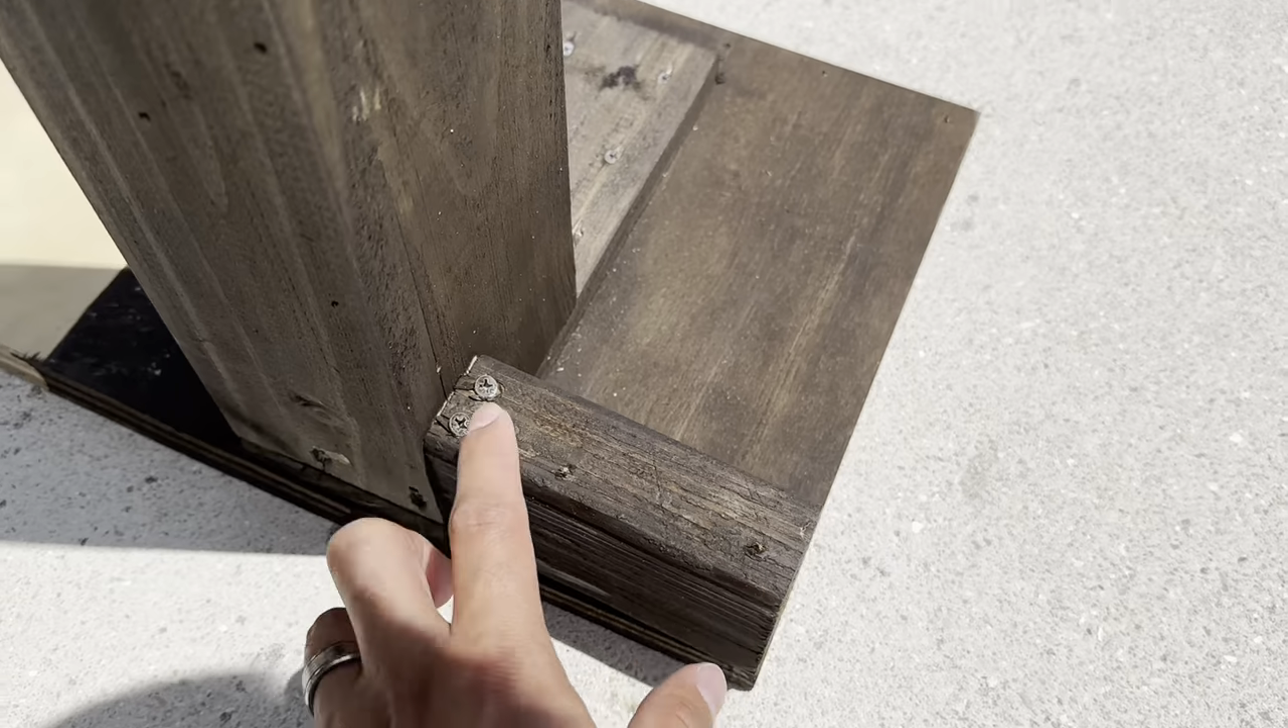Also i added at the bottom here a two by four and i cut it right into place and this thing is not moving anywhere guys.